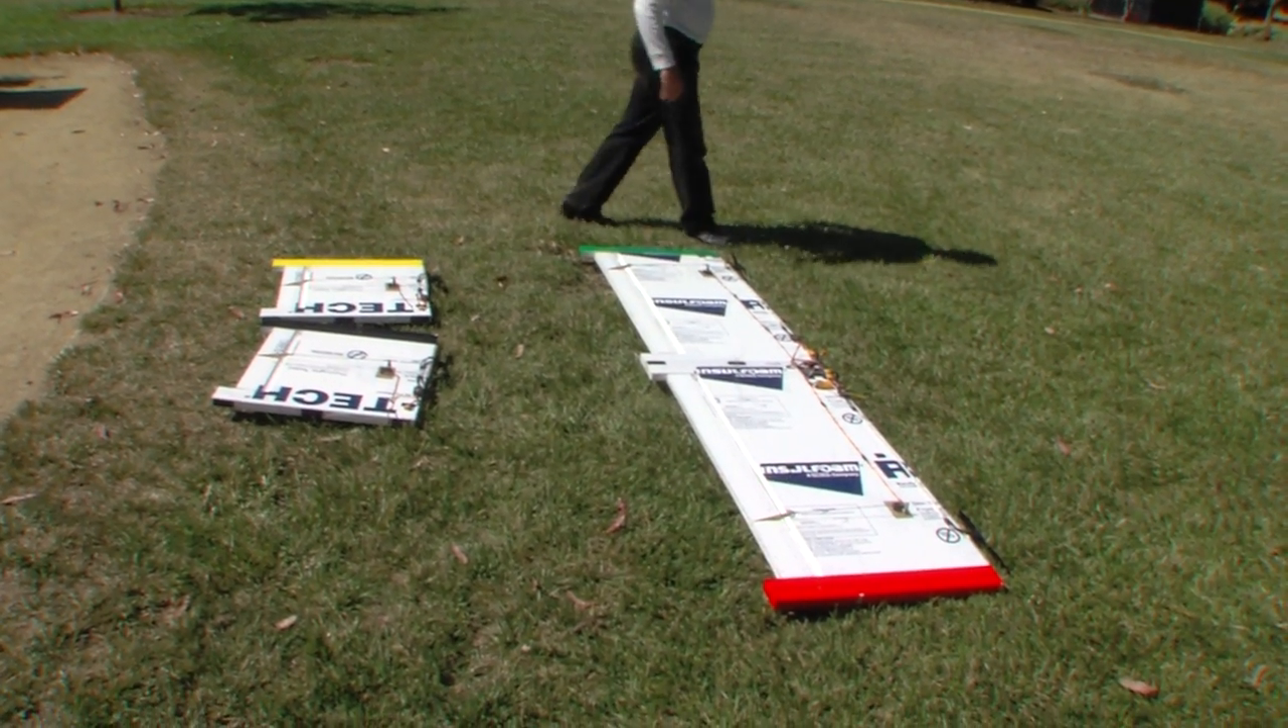Now the plane is in three pieces and ready for transport except there's one more step.